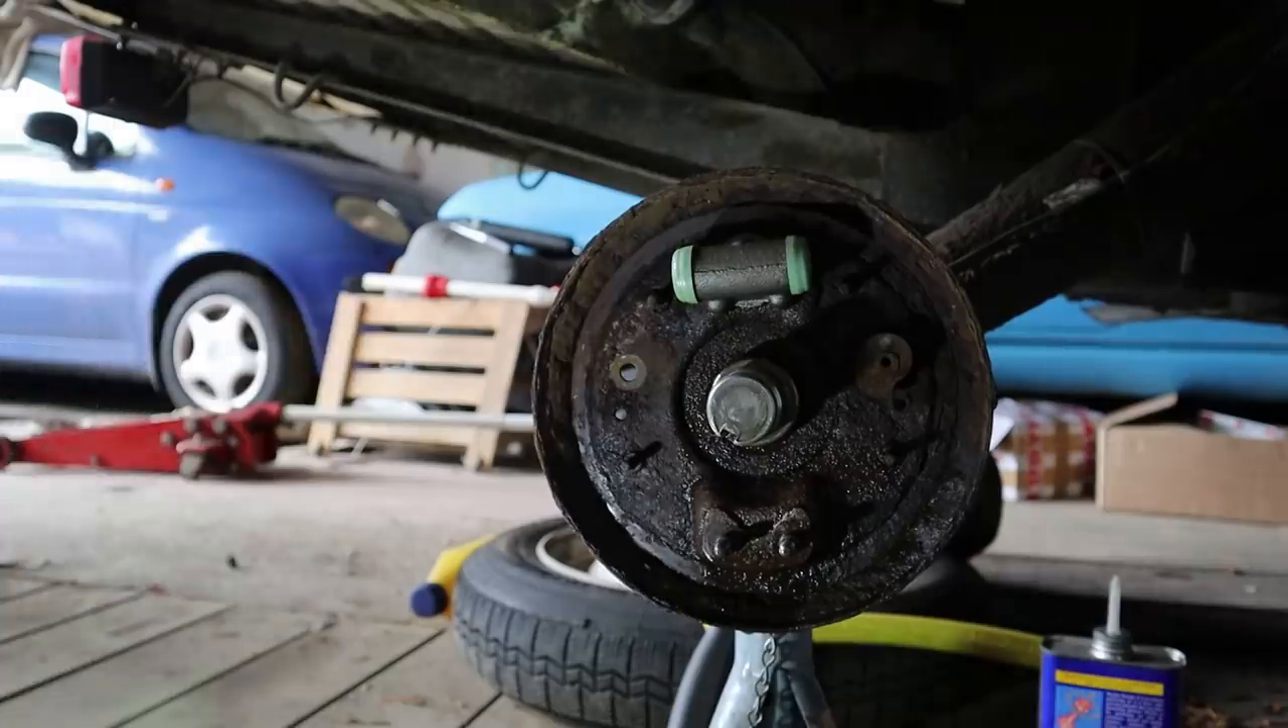Well there we go we've got the wheel cylinder in place.